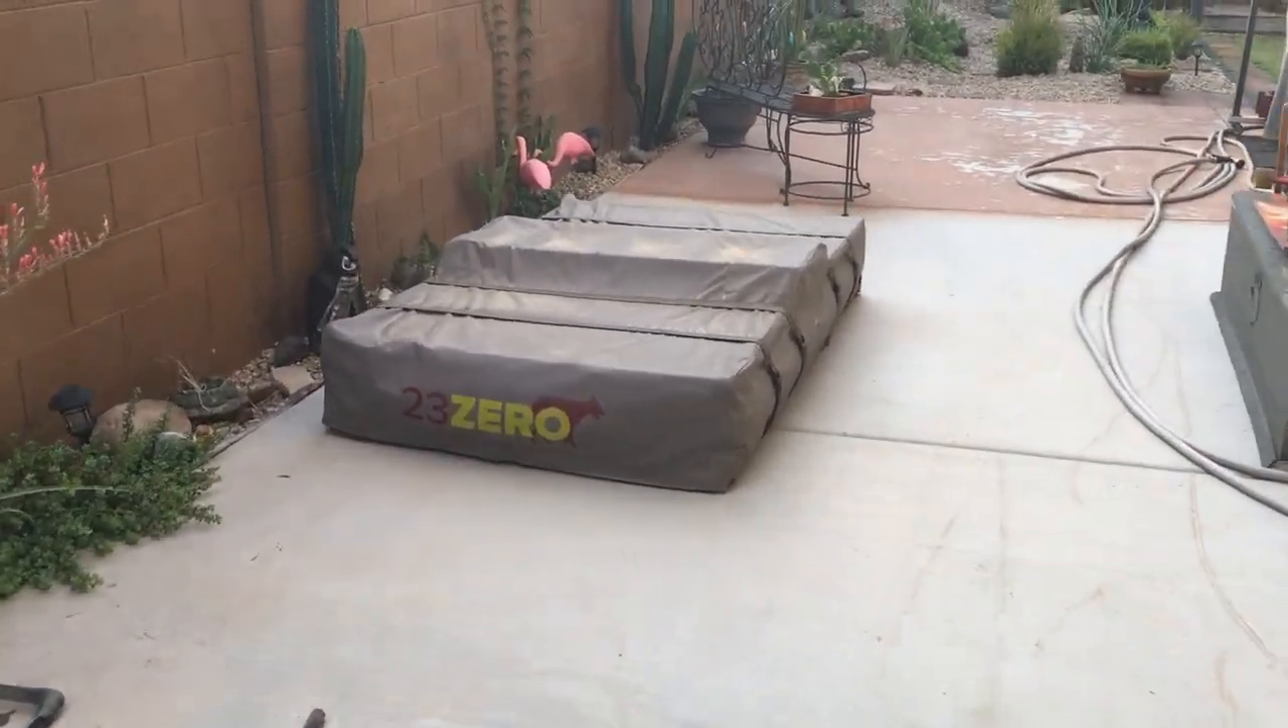Okay, got the rooftop tent off. As you can see, it wasn't as bad as what I thought it would be.